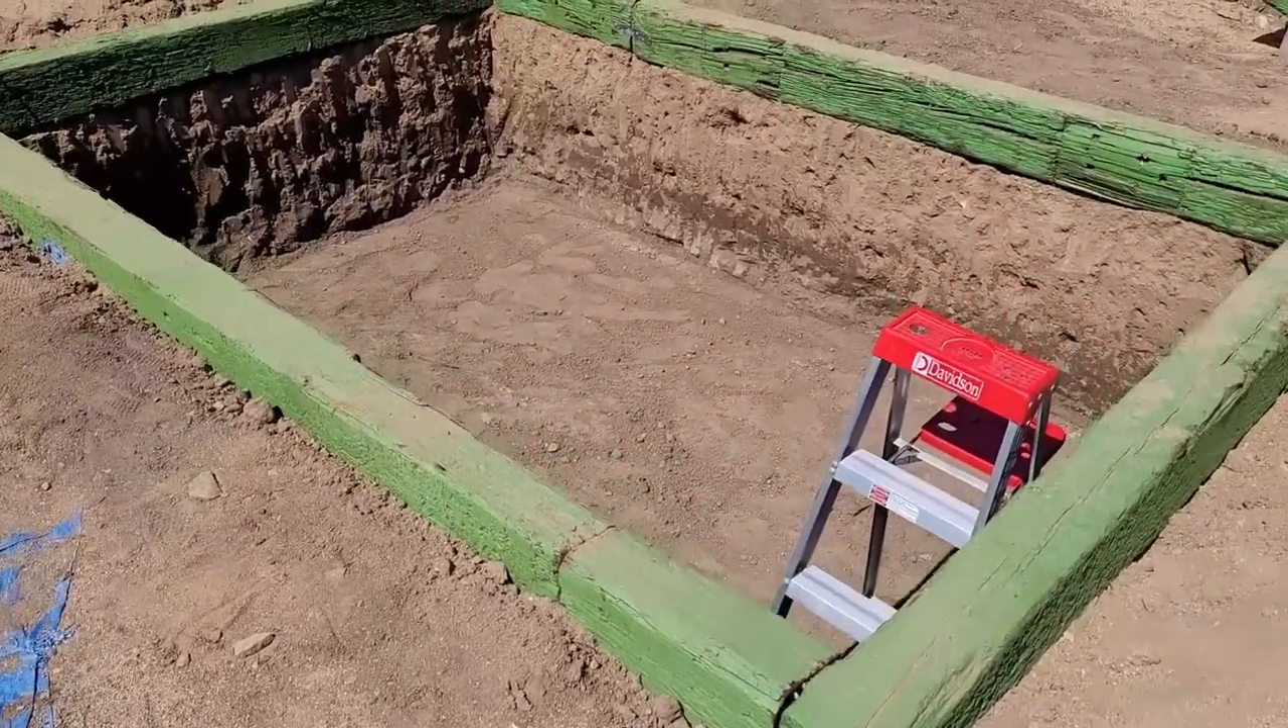So as you can see i got another layer of timbers painted and uh ready to set on top of the other ones but uh first before i do that i did get the big dig completed.